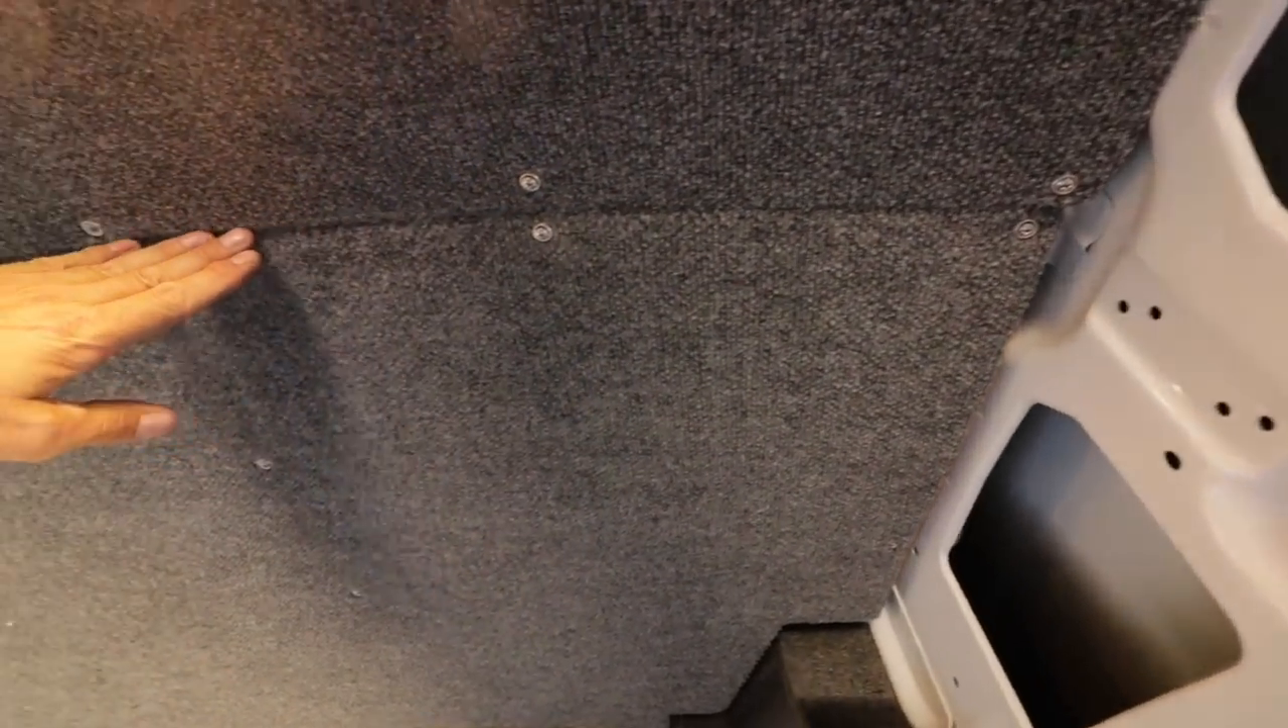So I just finished the headliner and got all the screws in, and man, it turned out great.